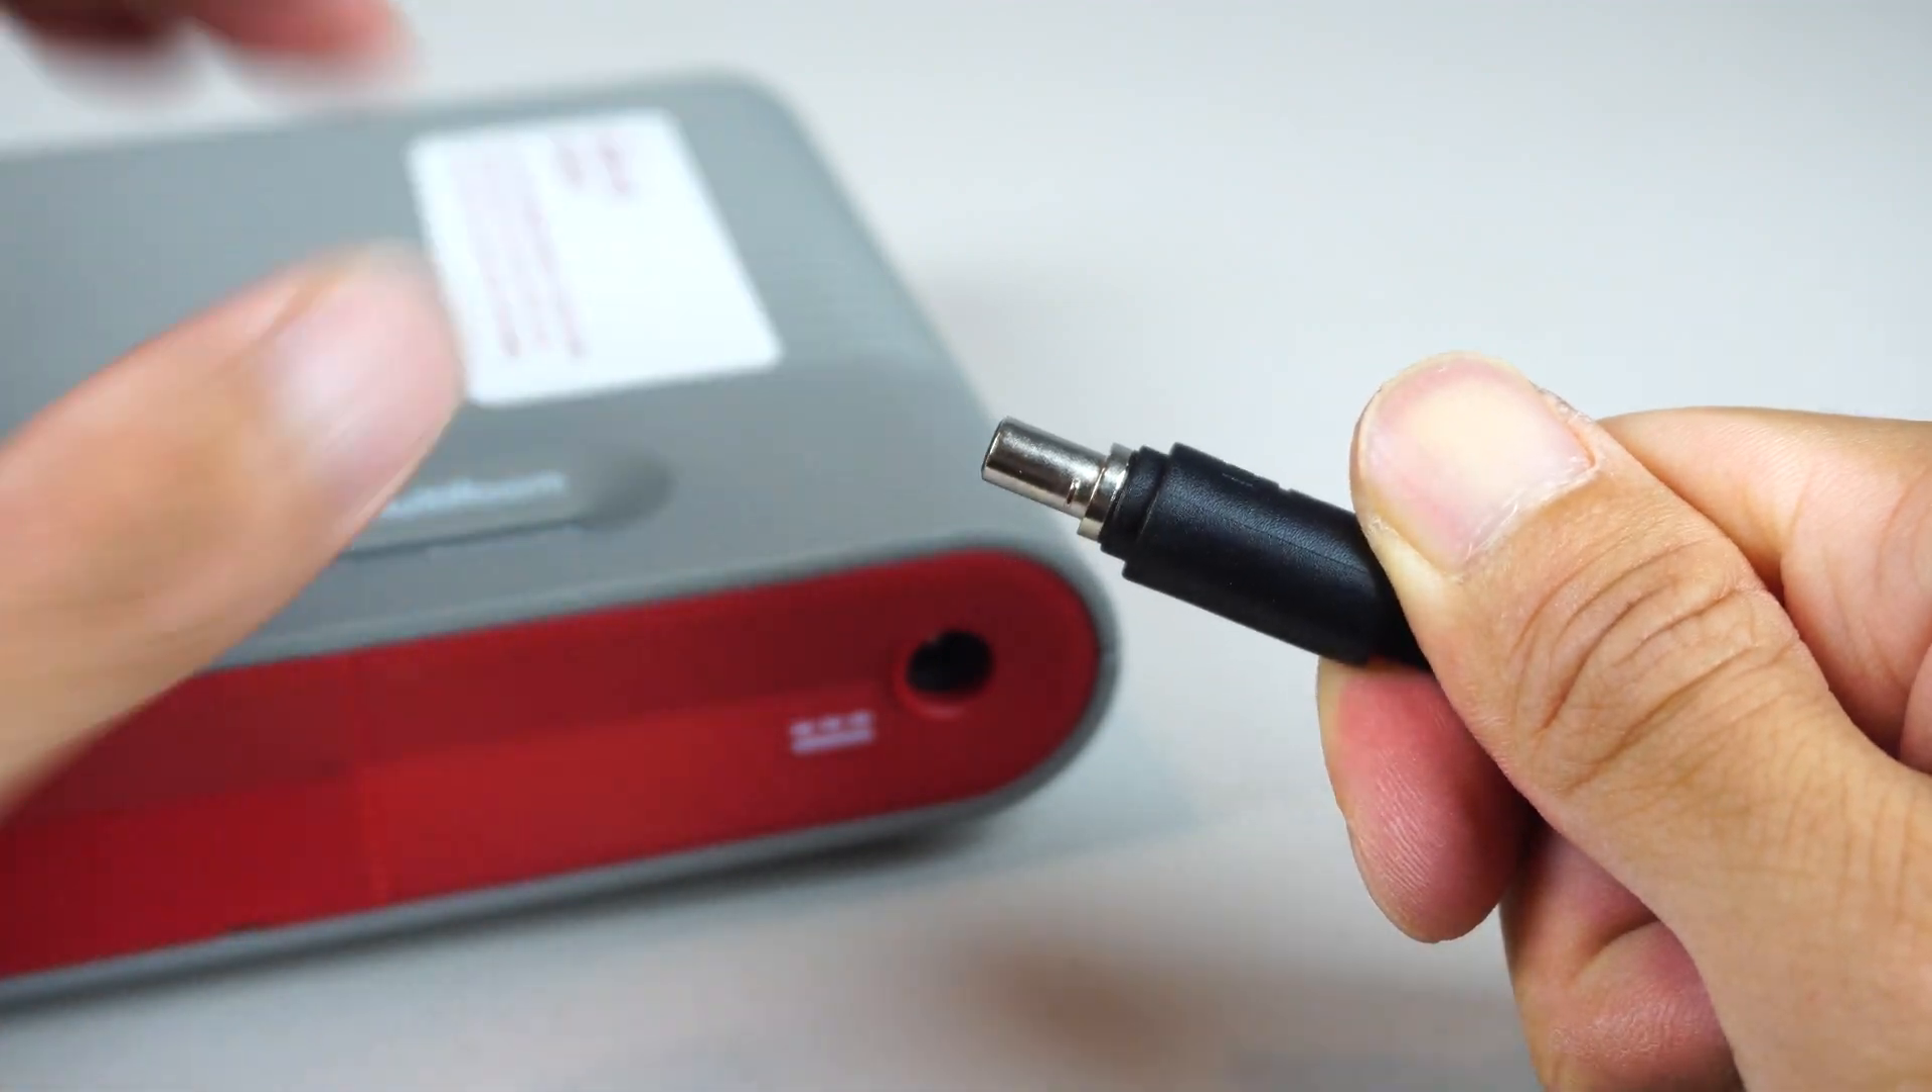All that's left to do is install the cables to the booster.